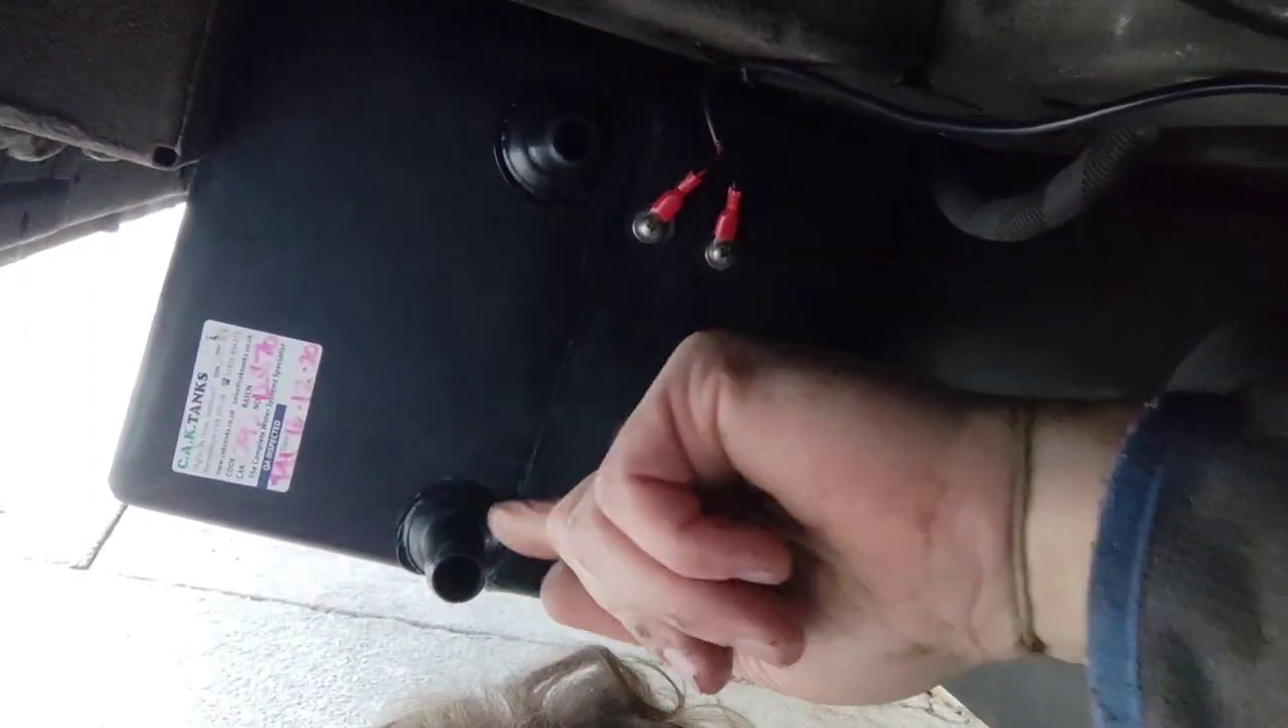Obviously as you can see here on the grey water tank I haven't got any pipes connected yet.